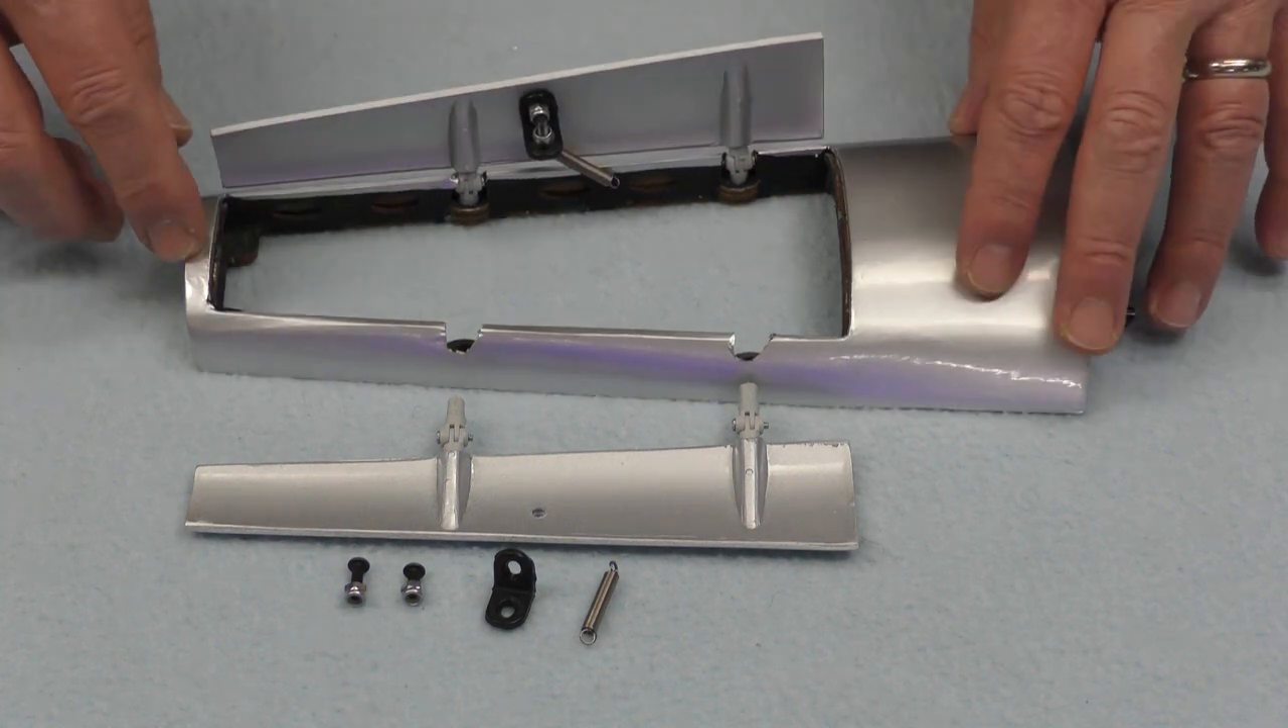This gear door that's already on the hatch i have completed it's already been glued into place.